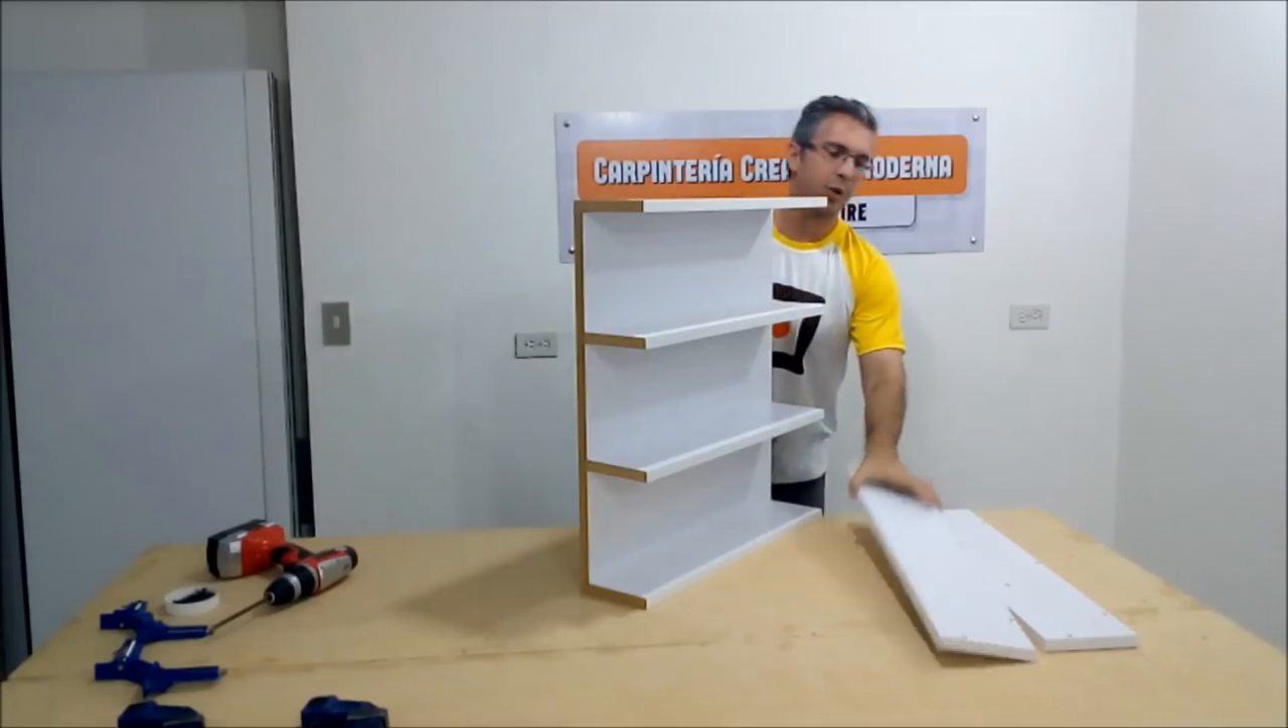Al tener colocadas nuestras repisas y la pieza superior e inferior solo nos resta colocar las dos piezas laterales.